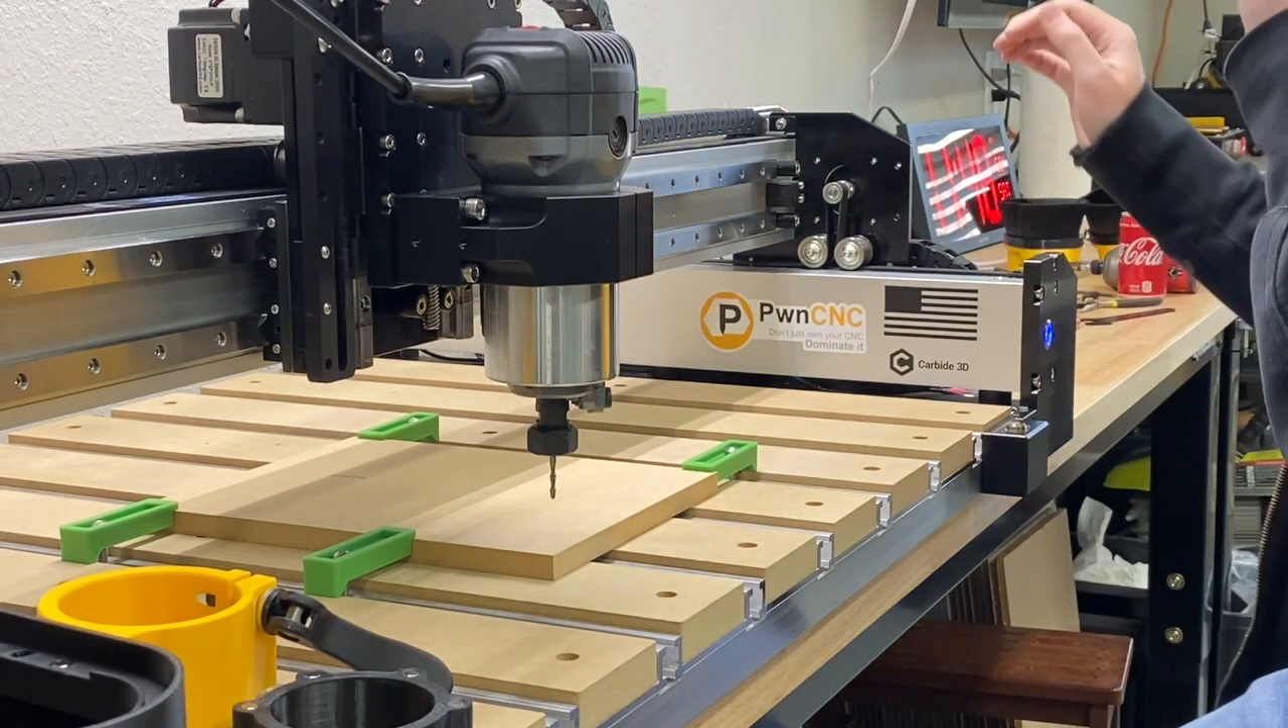I've got my stock already in place.